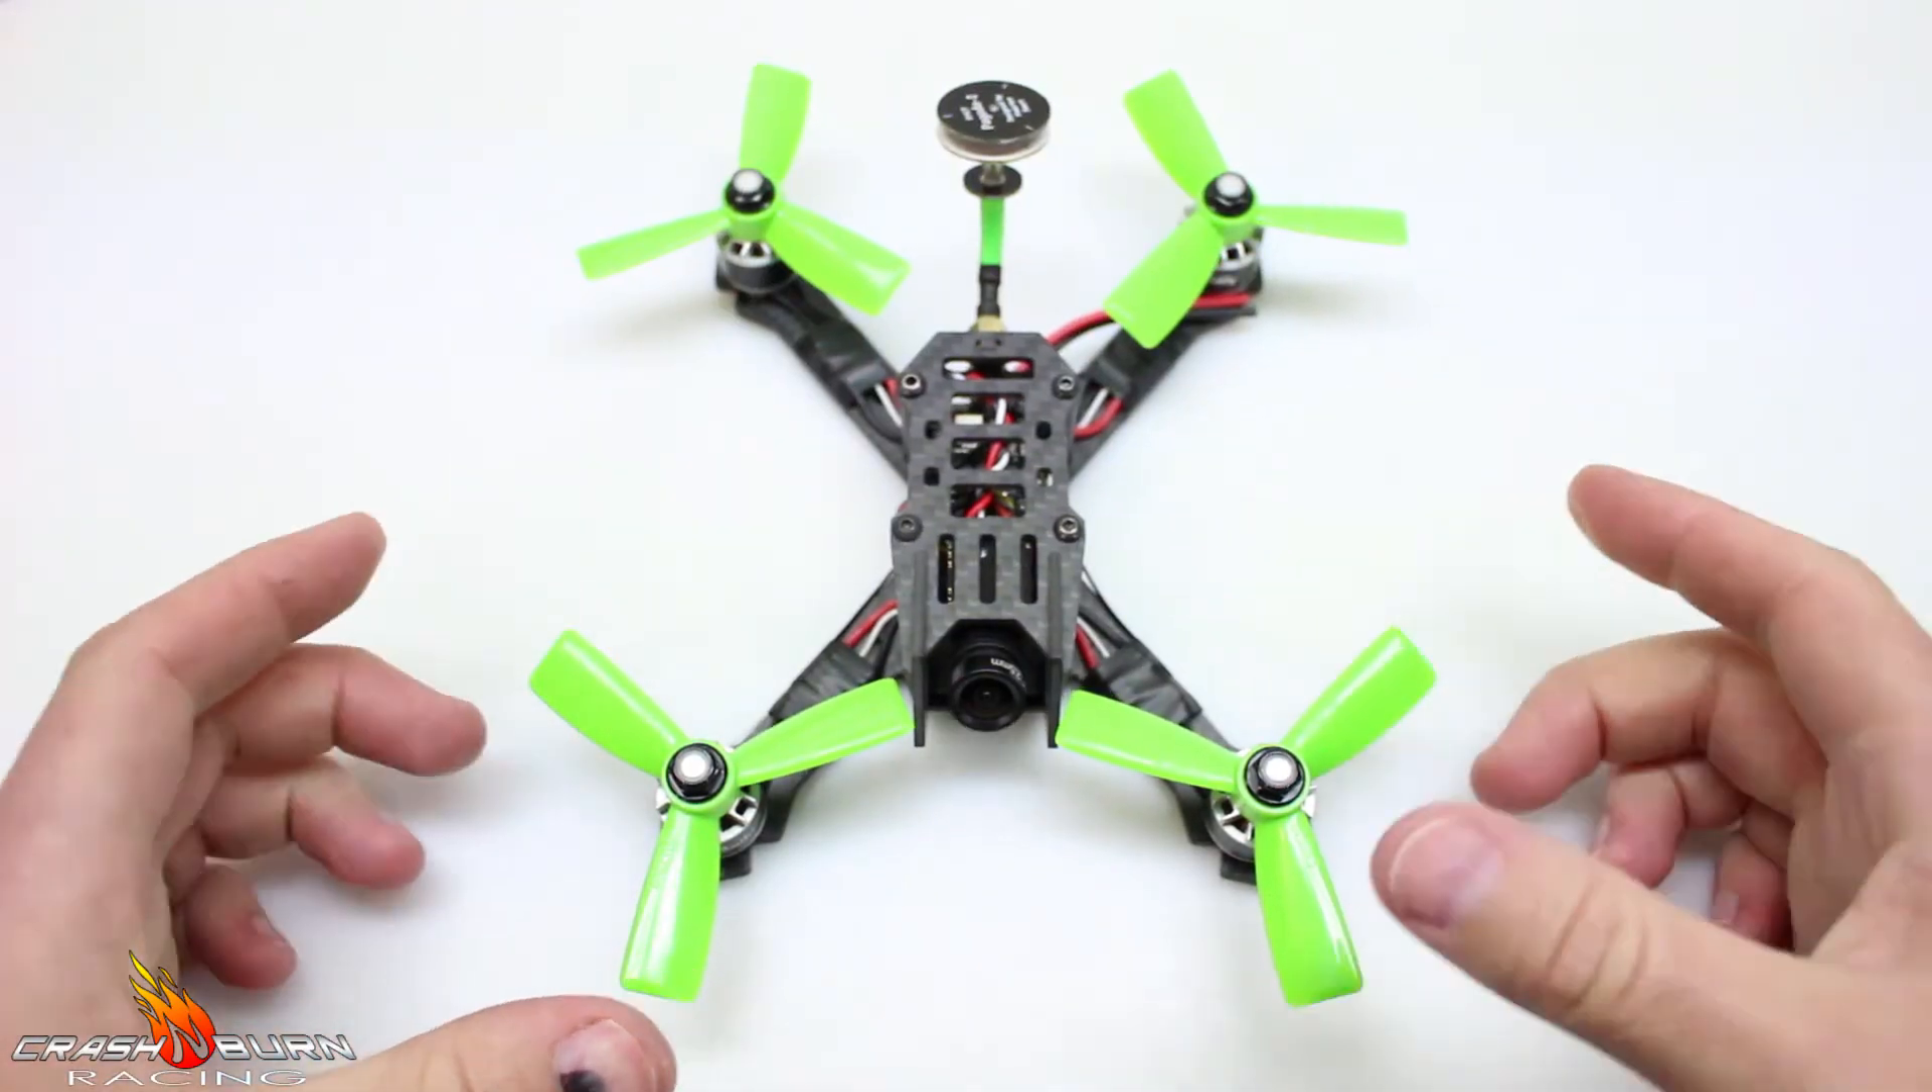Here is our fully assembled CBS 160.